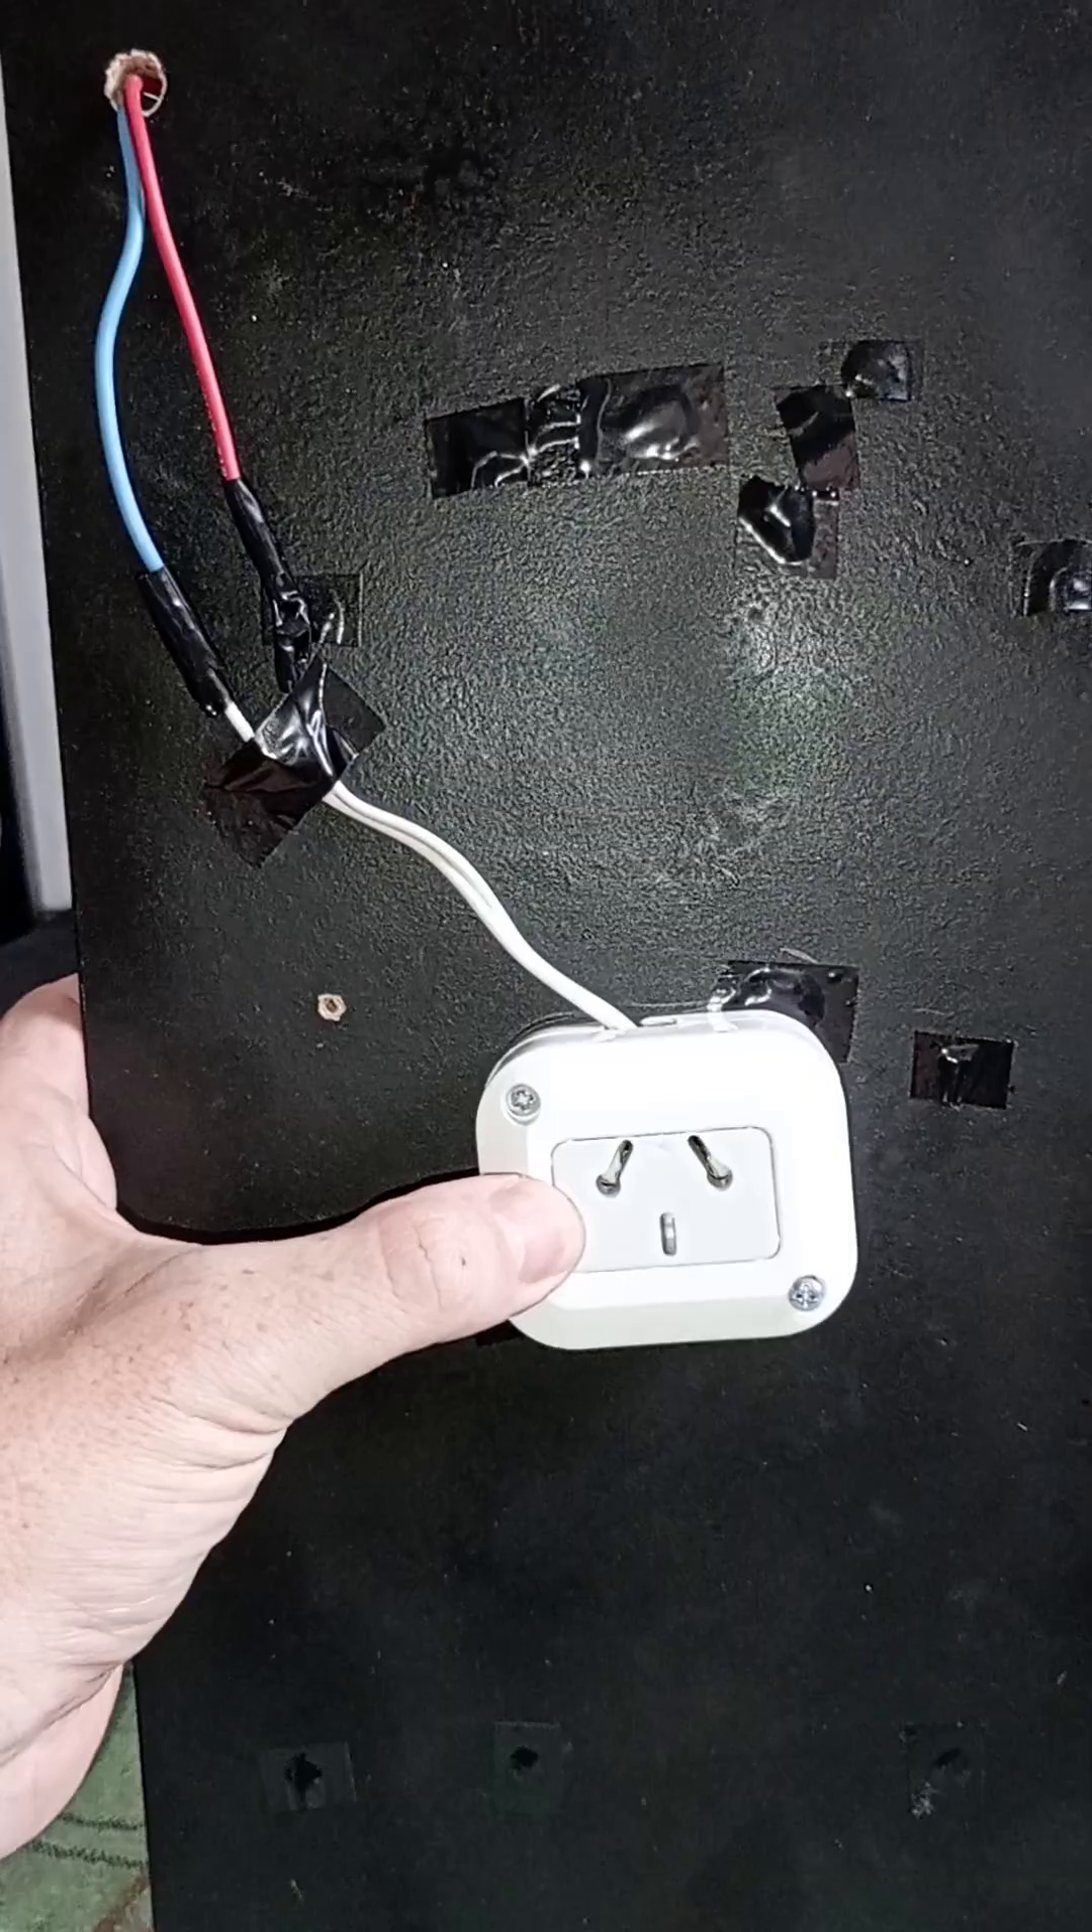Y ya estaría armado el toma corriente simple.